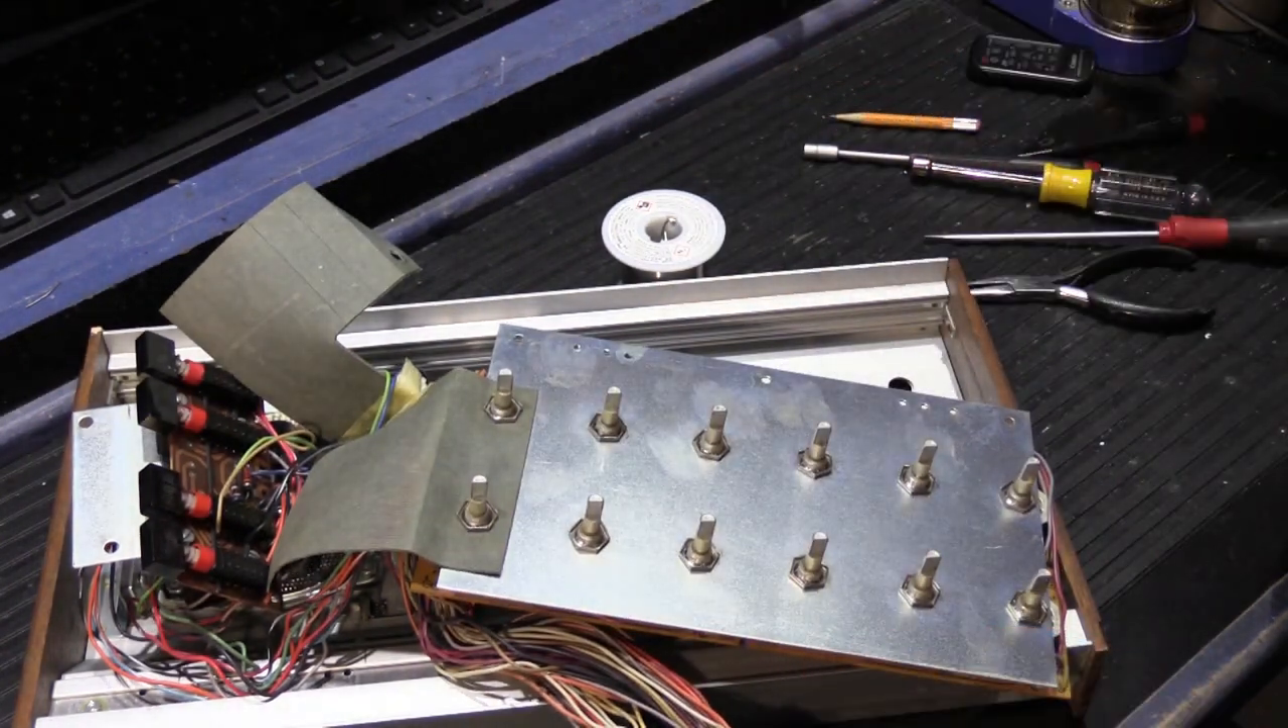Now you would think aha we're almost done but we're not because we have to take all these nuts off.